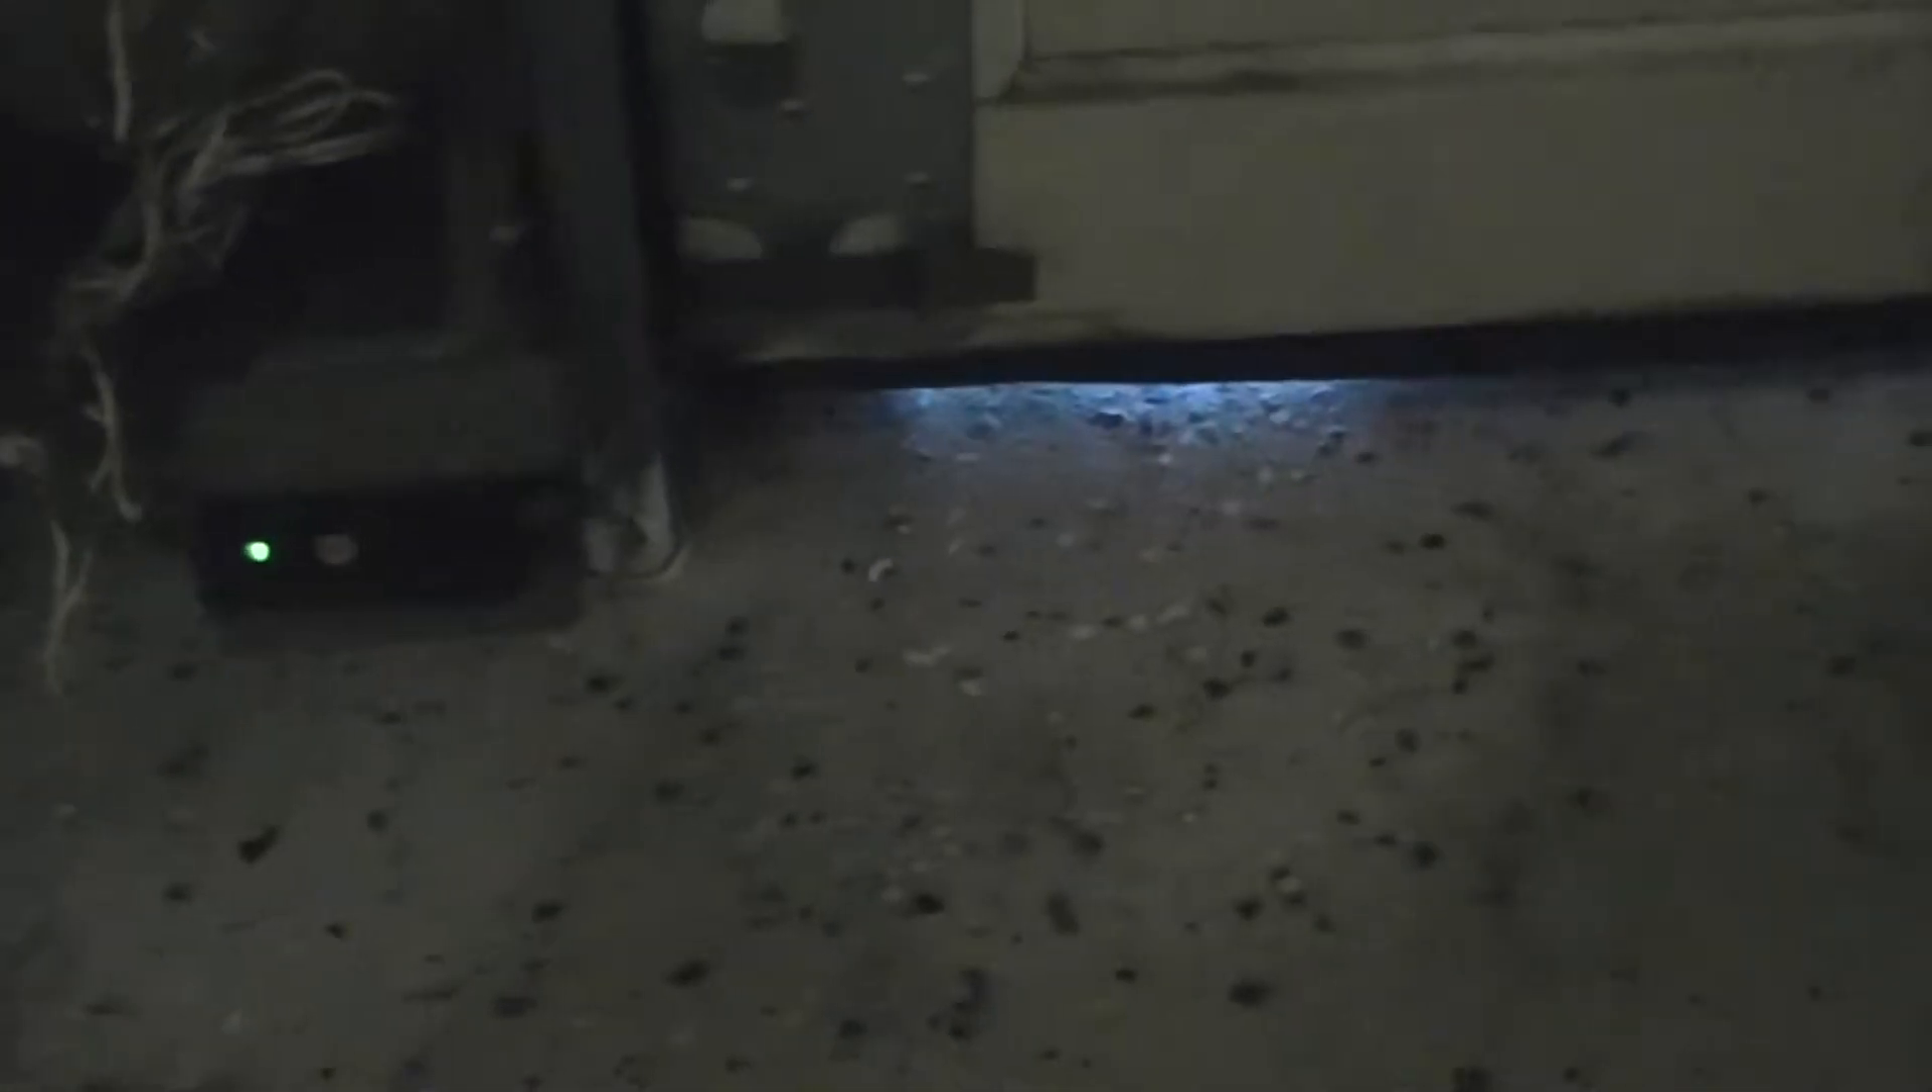I already have the garage sealer underneath the garage door but over here there is a gap.